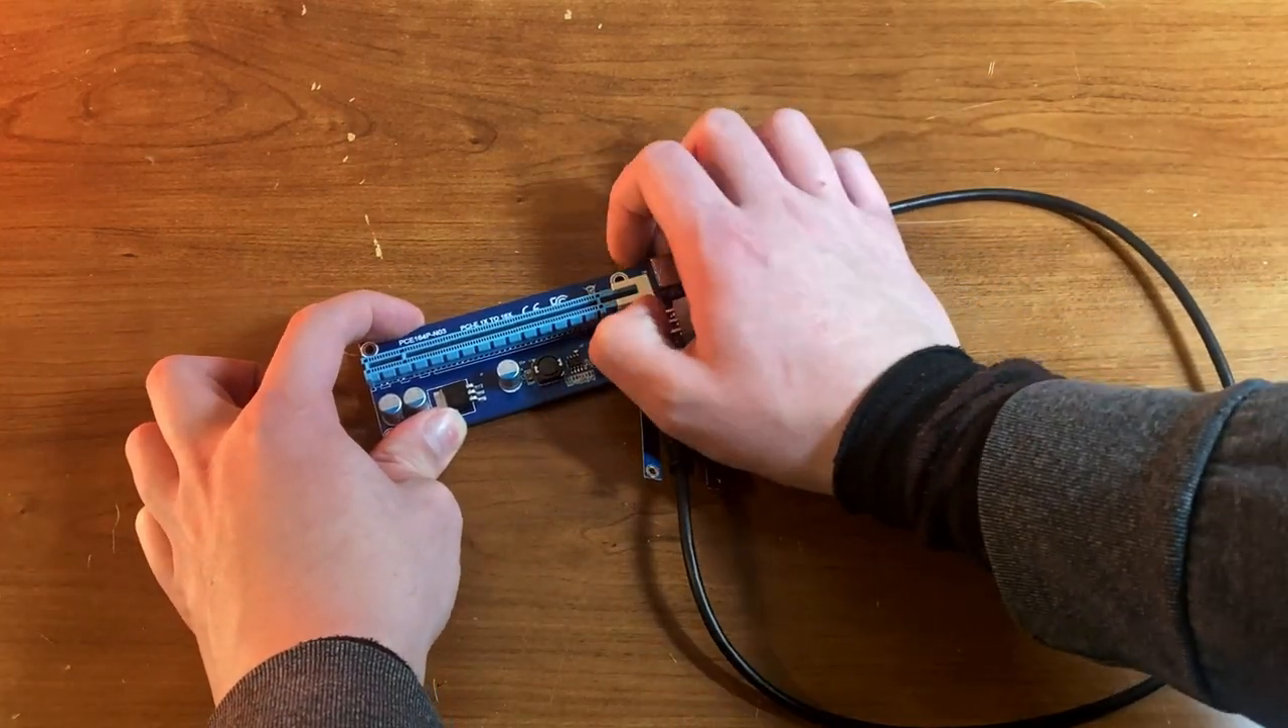Now the adapter is basically ready, except next we have to put in the graphics card, which goes in here.